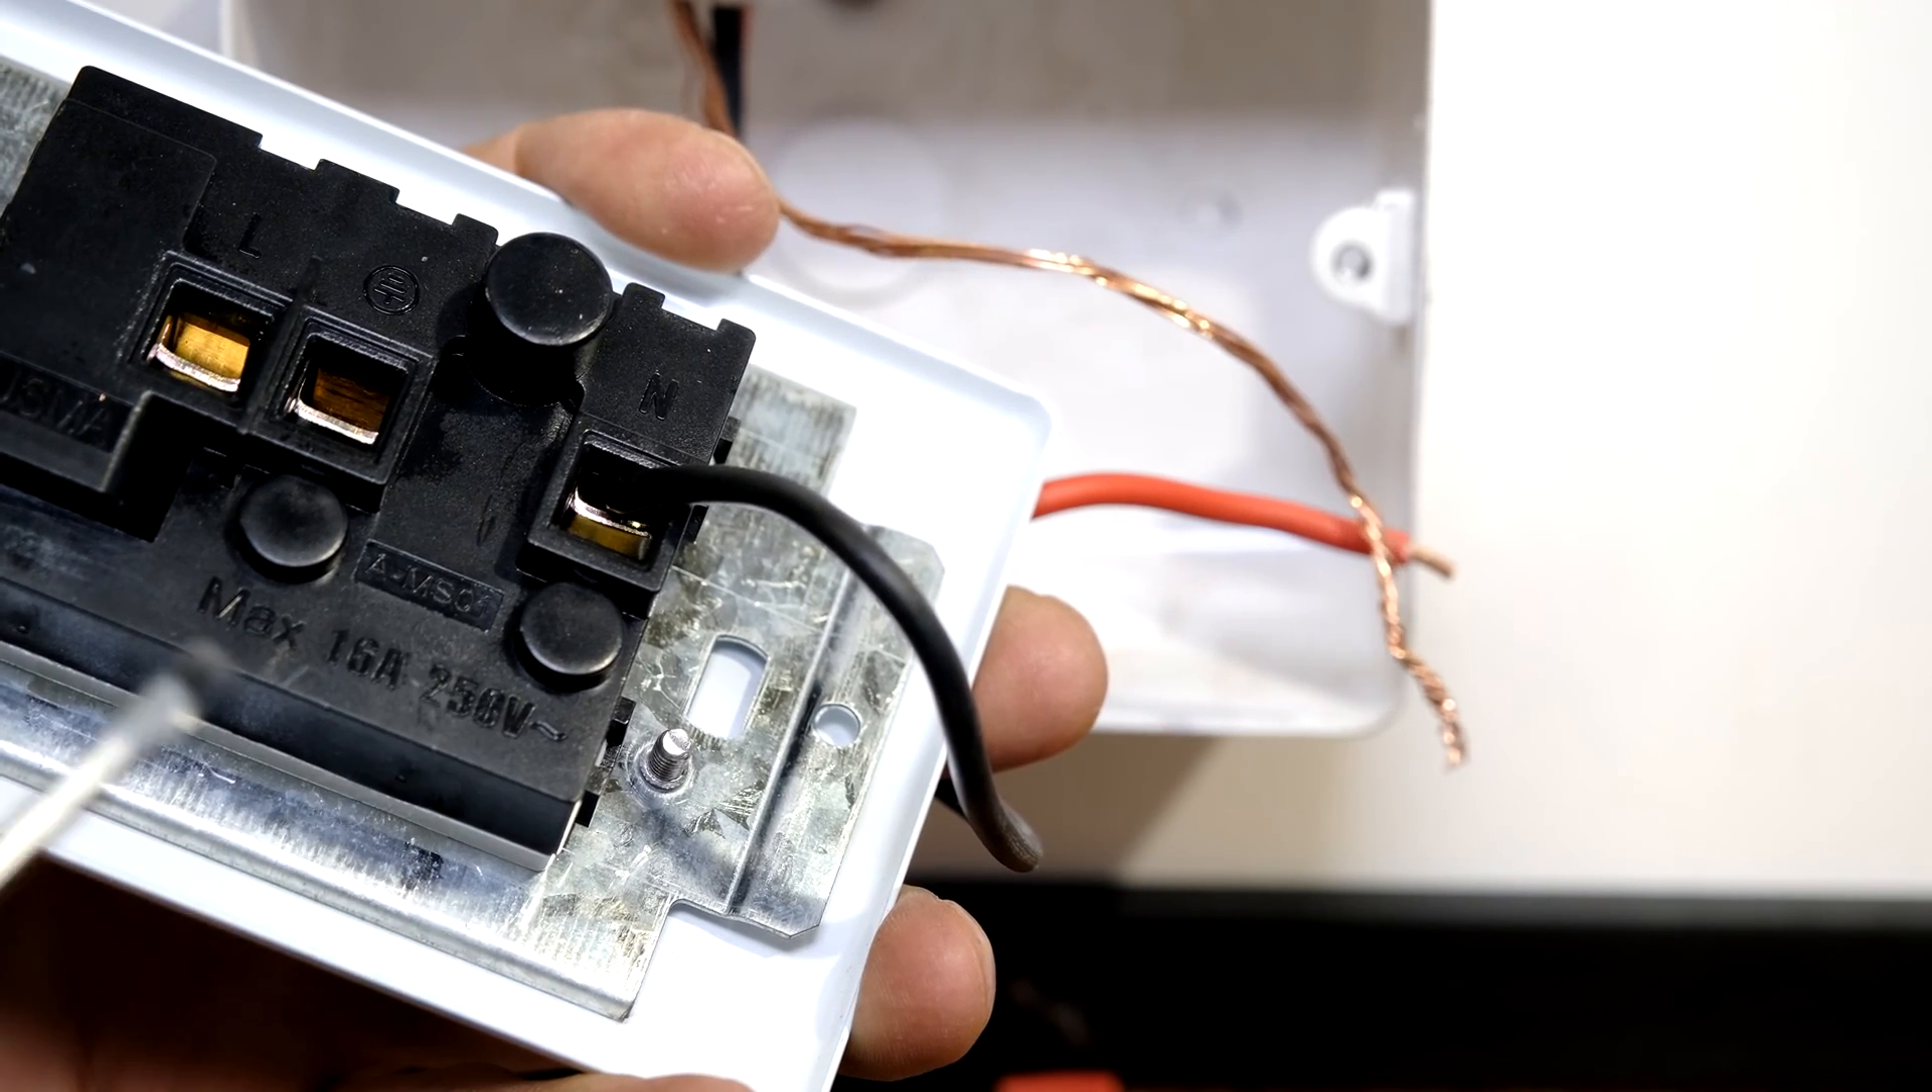So as you can see the neutral is now done now i just need to do the live and the earth.